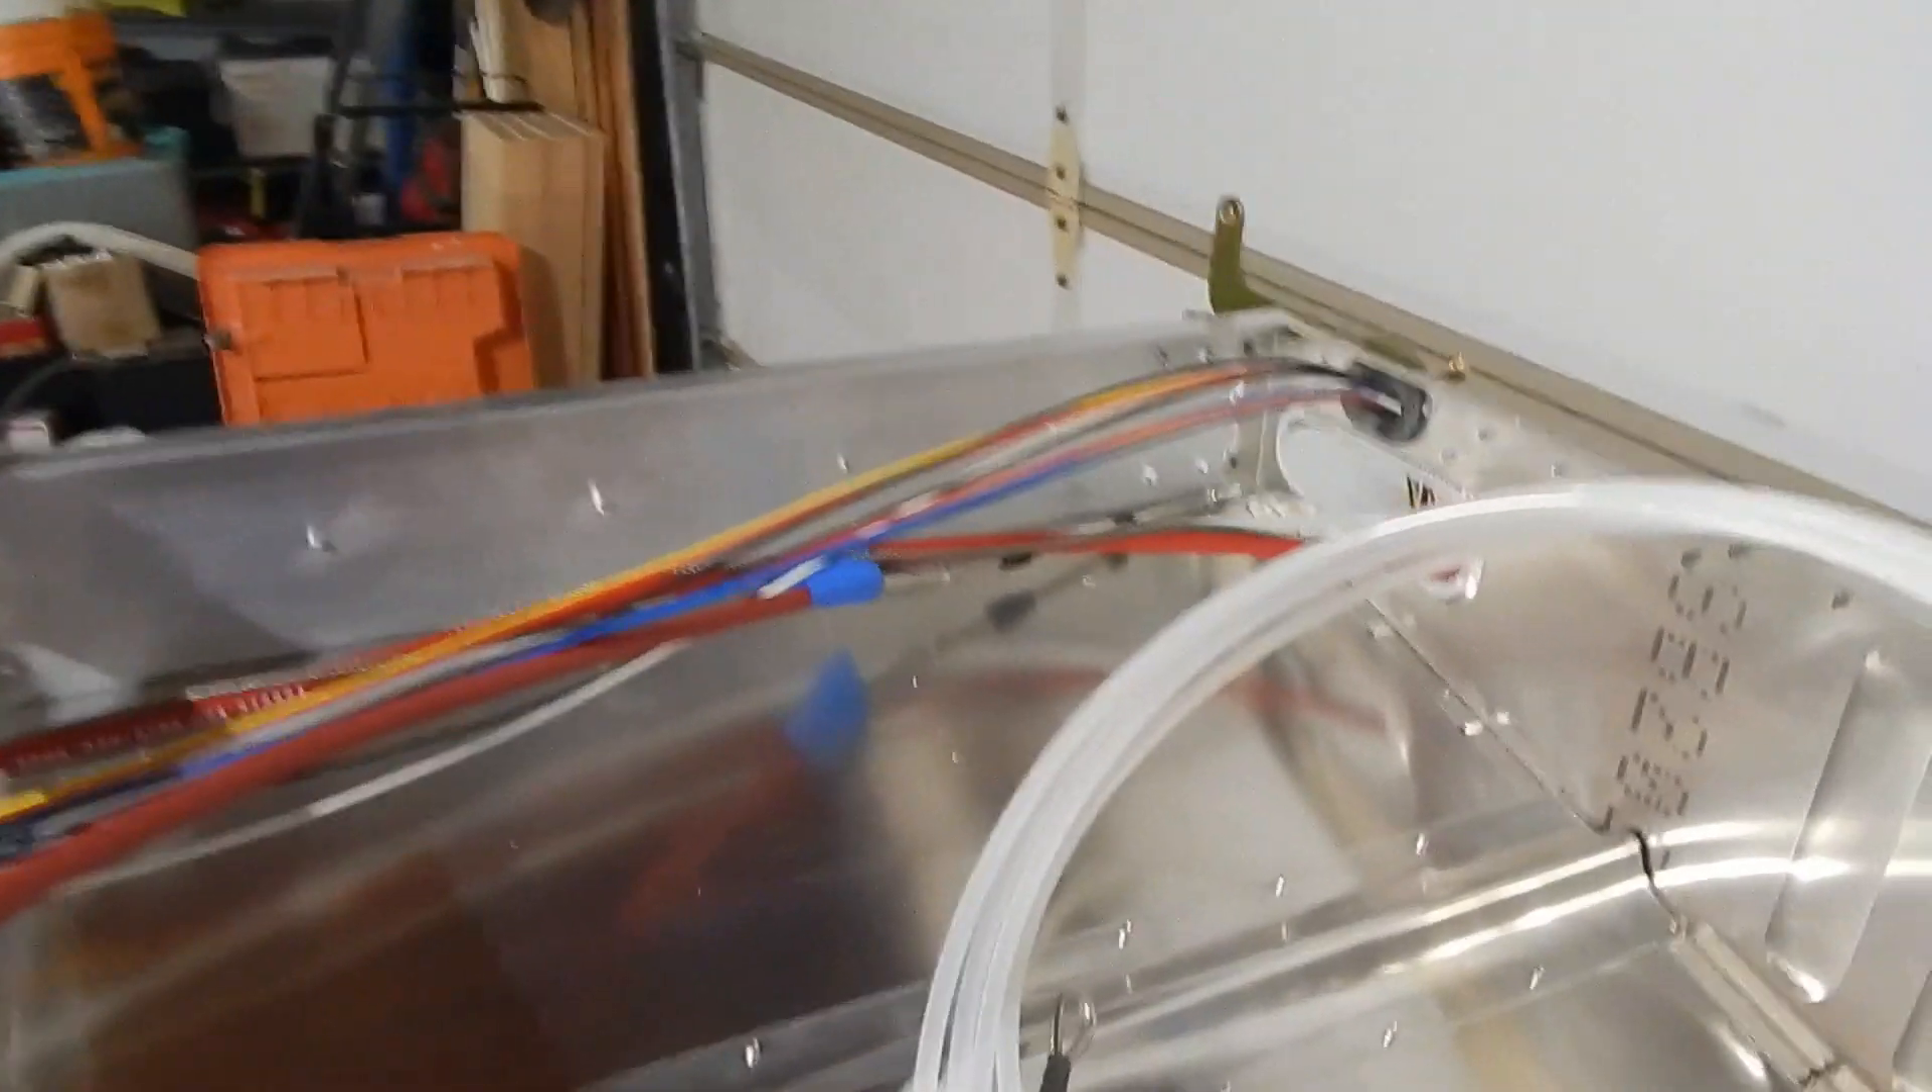I've got to figure out how I'm going to tie my wires at this point I've just got them run.